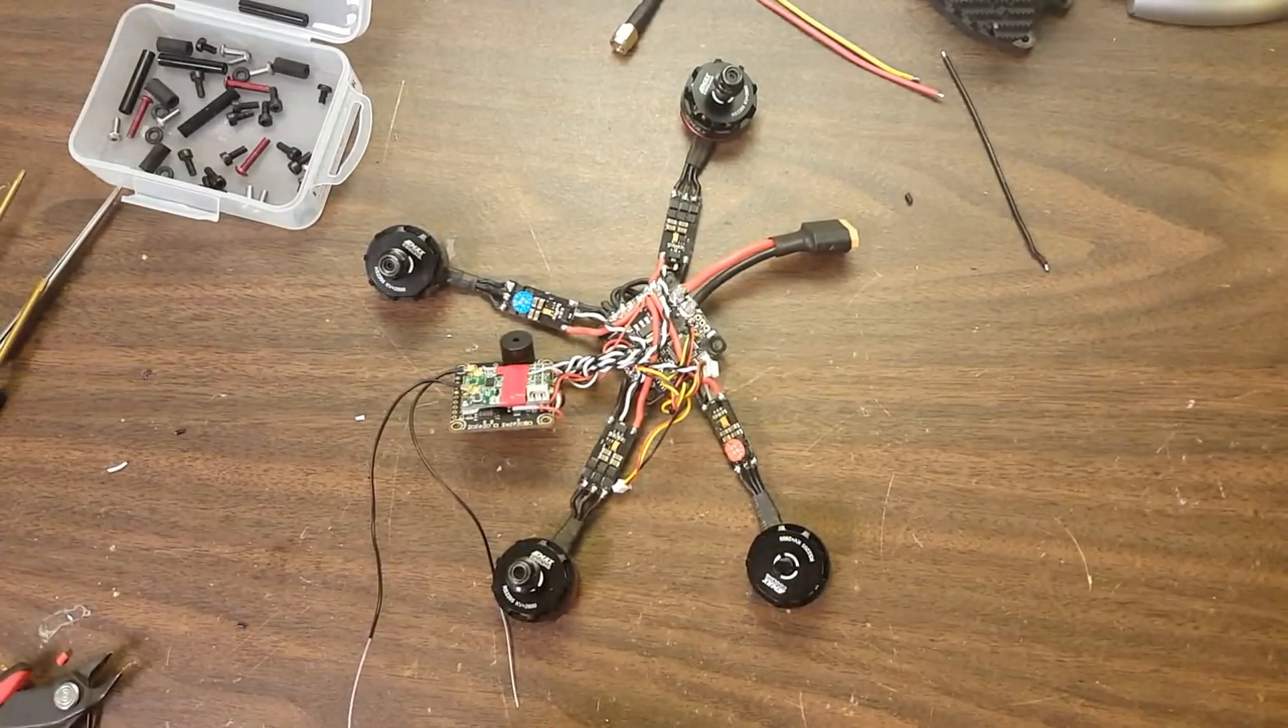Here are the guts of the copter. All pulled out and ready to transplant into a different copter.